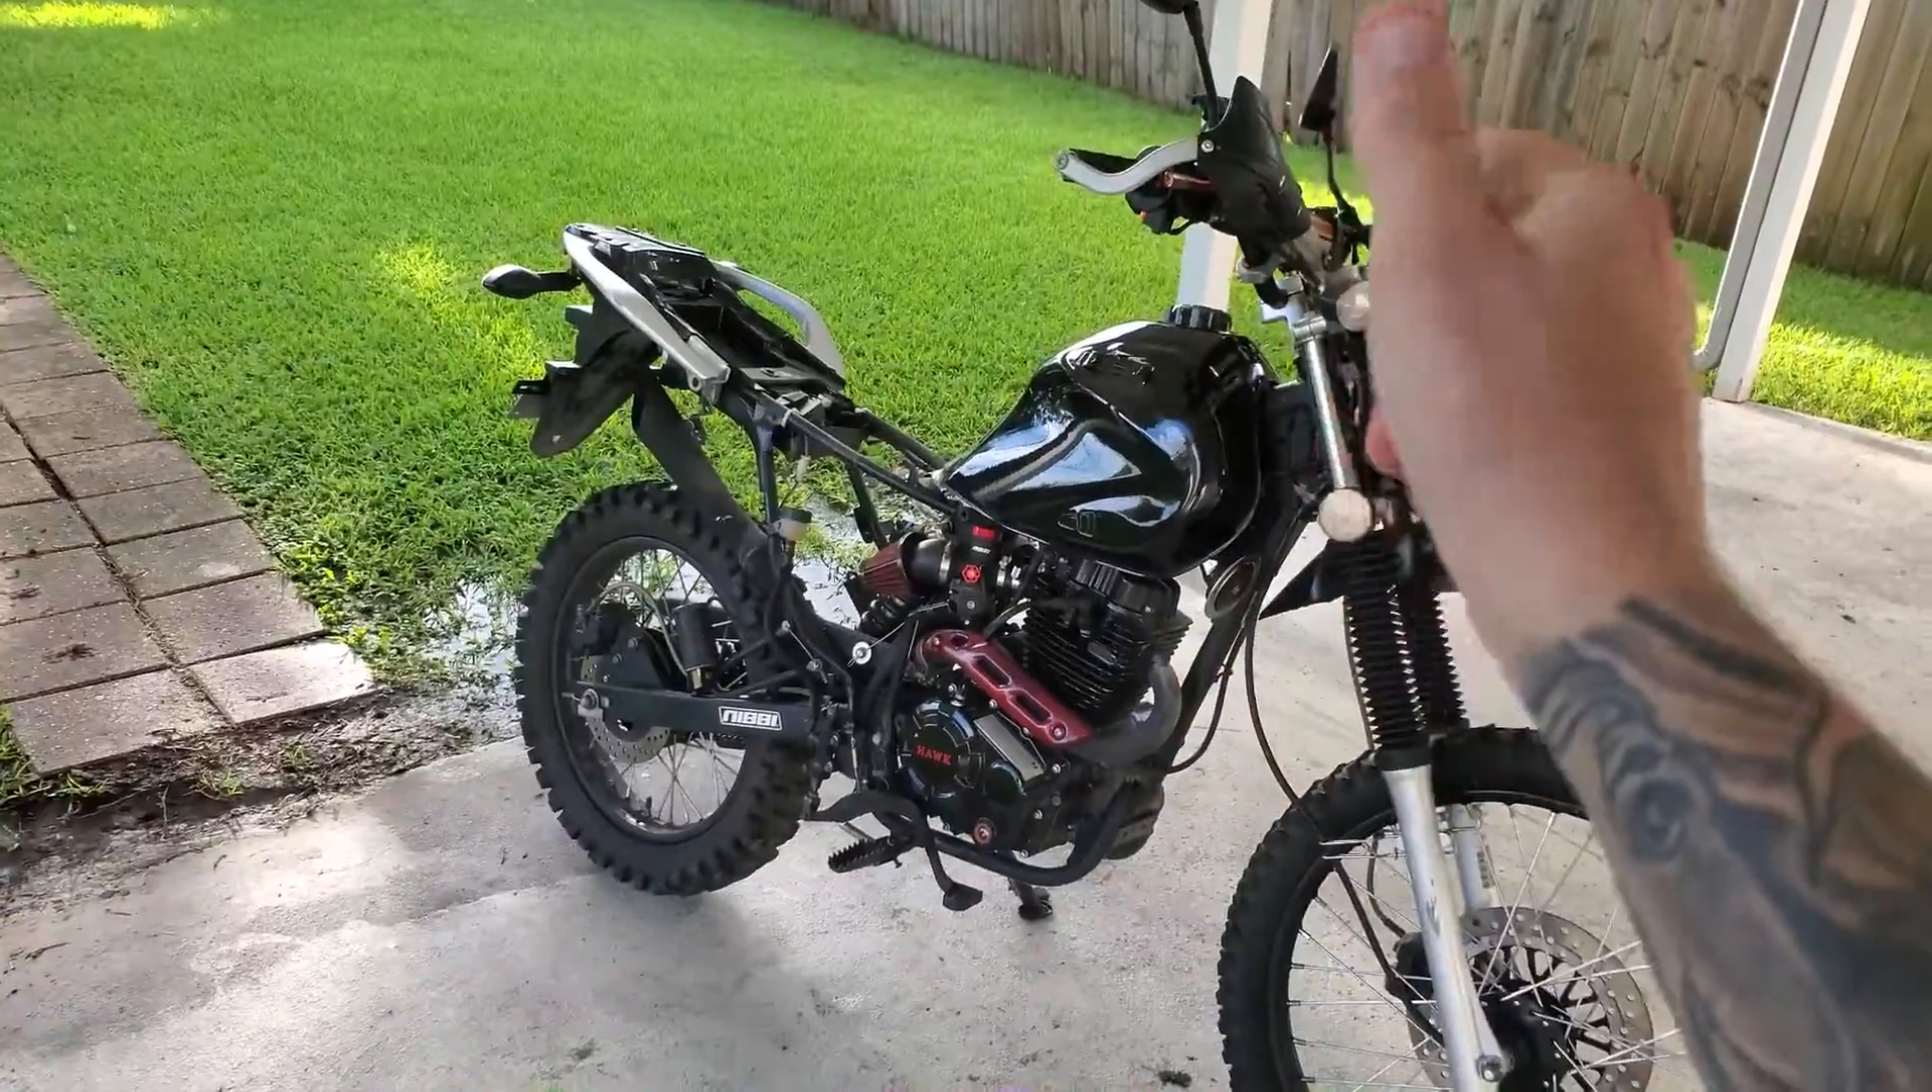I took the seat off just for fun too.